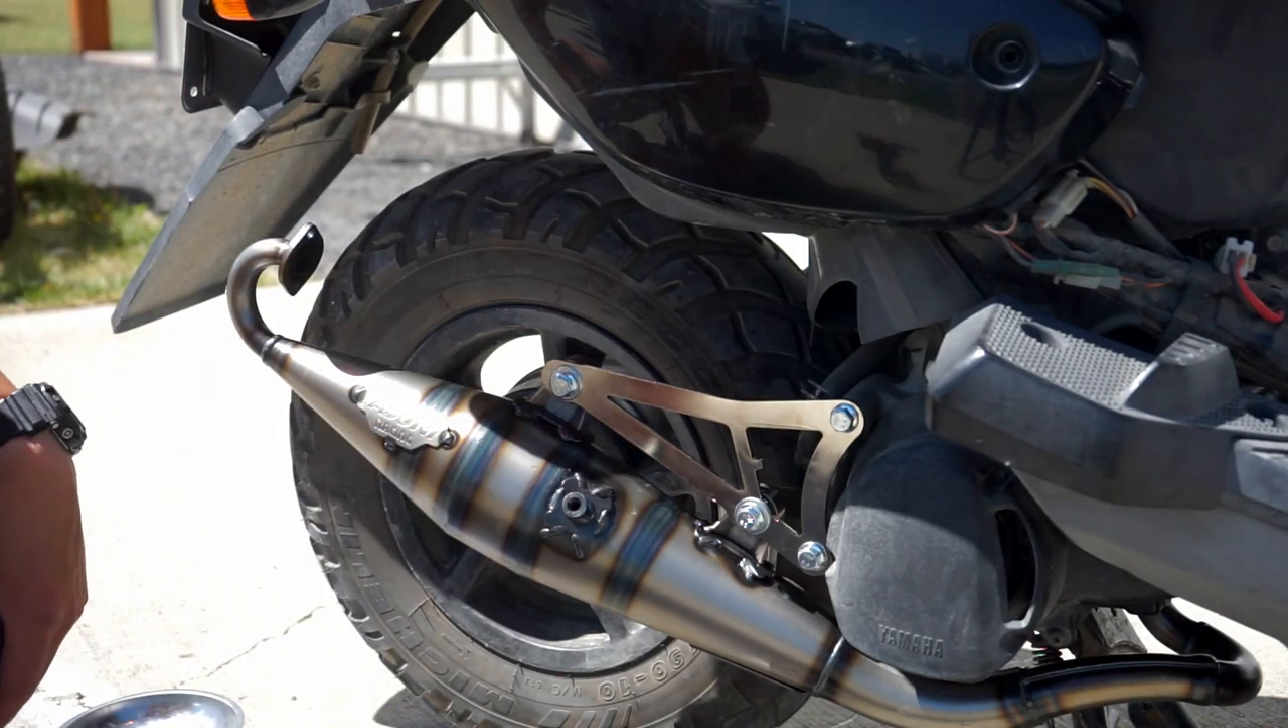So this is what the pipe looks like all installed.